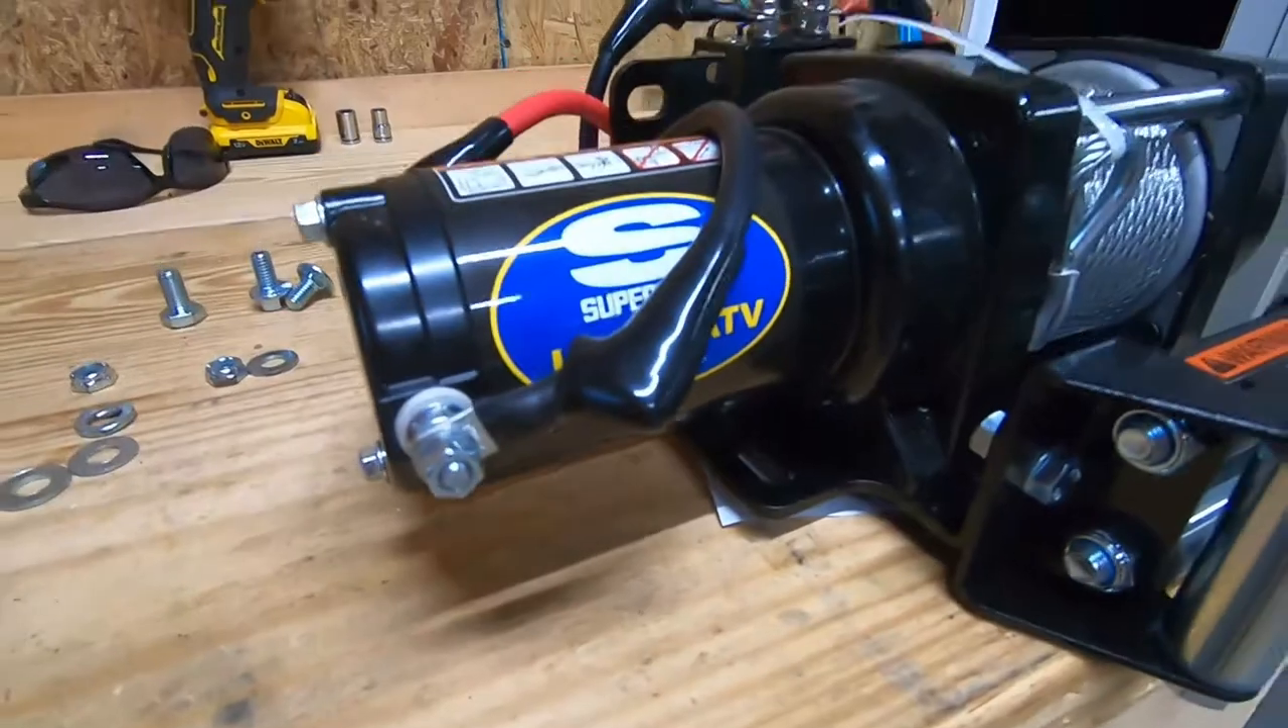So went ahead and got everything mounted up here on the KFI winch plate.